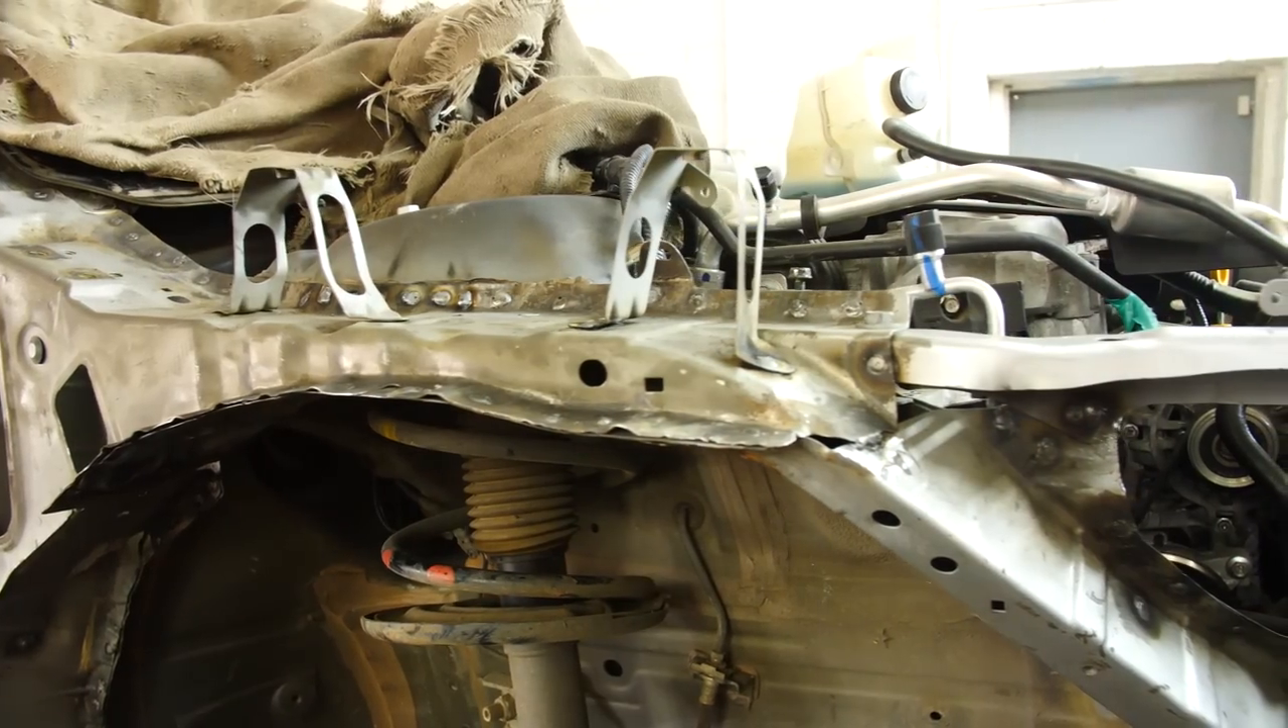We've got our new fender bracket here, welded up and, uh, yeah, it's looking really good.